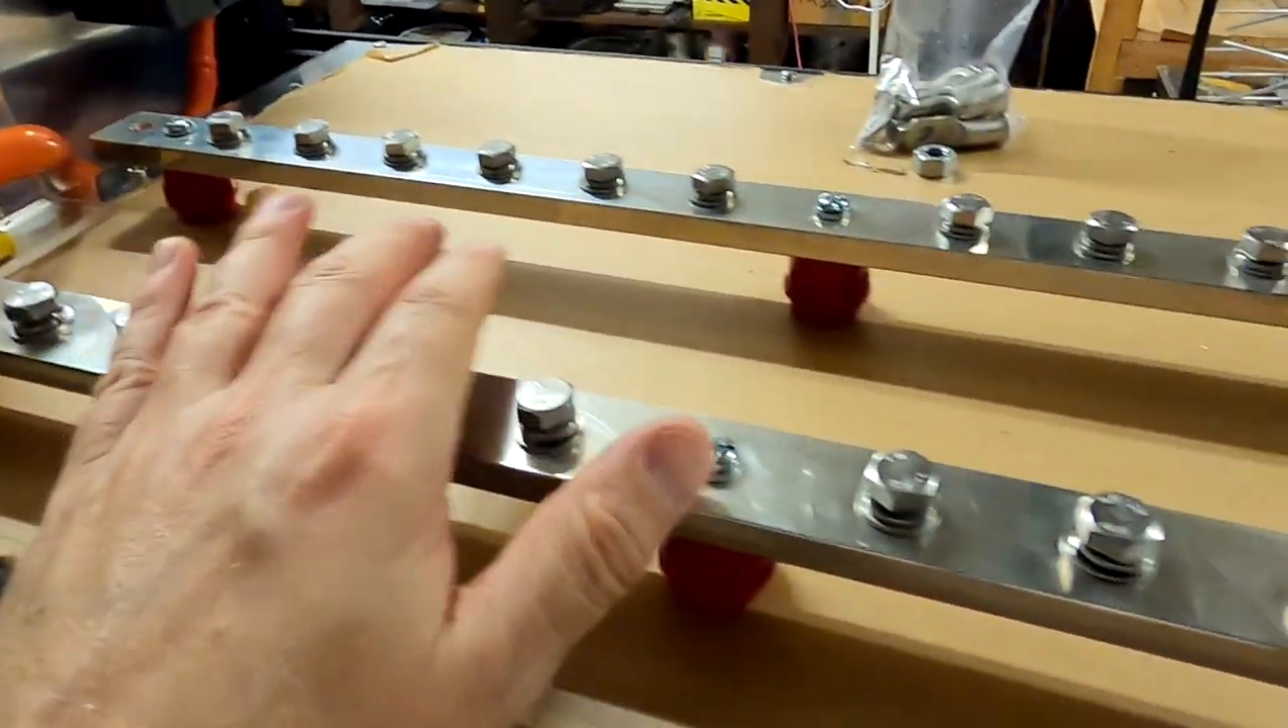I've got the bus bars installed. Have drilled all the holes.